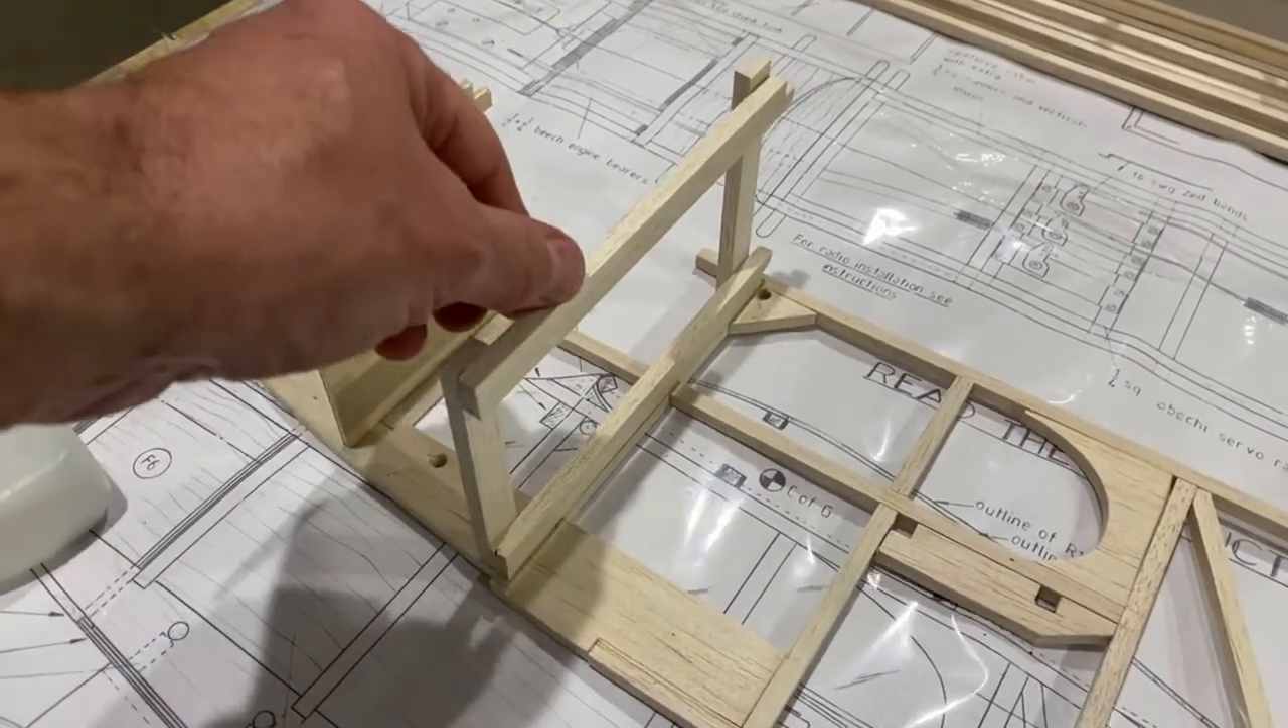Got these two cross pieces in they've dried overnight they look pretty good.